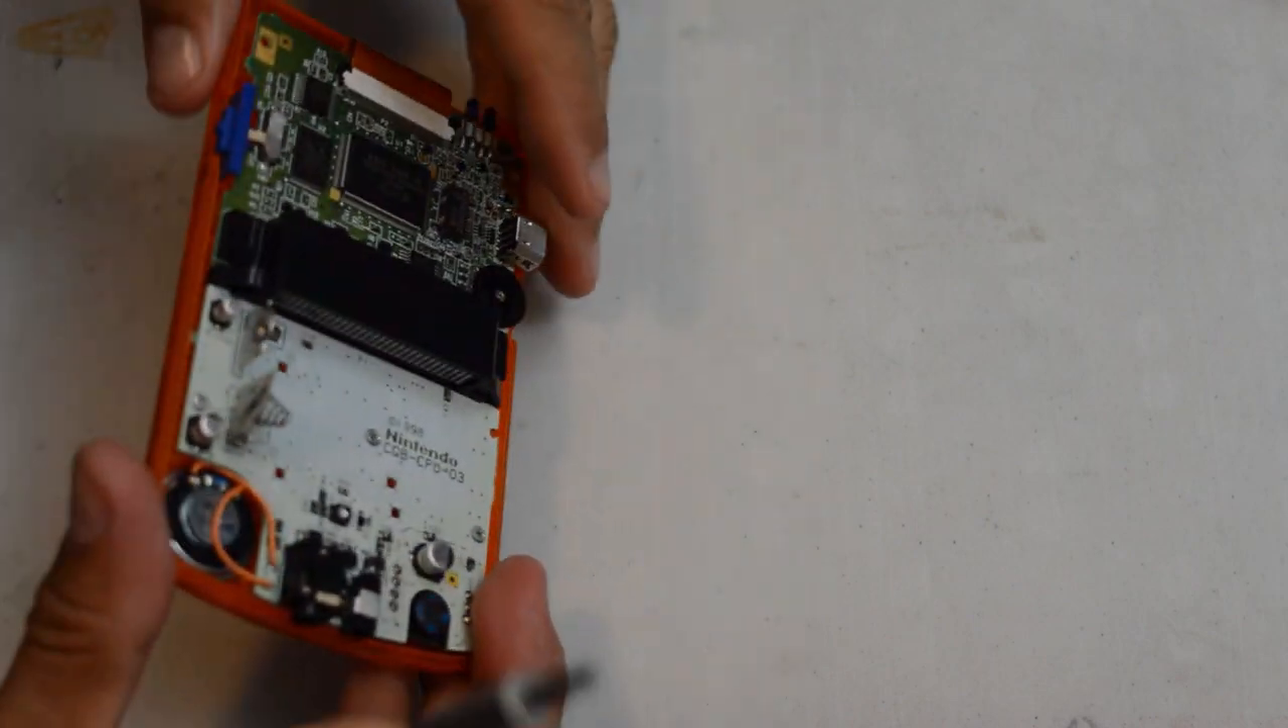Perfect so we already have our pcb in there and it's looking pretty nice.